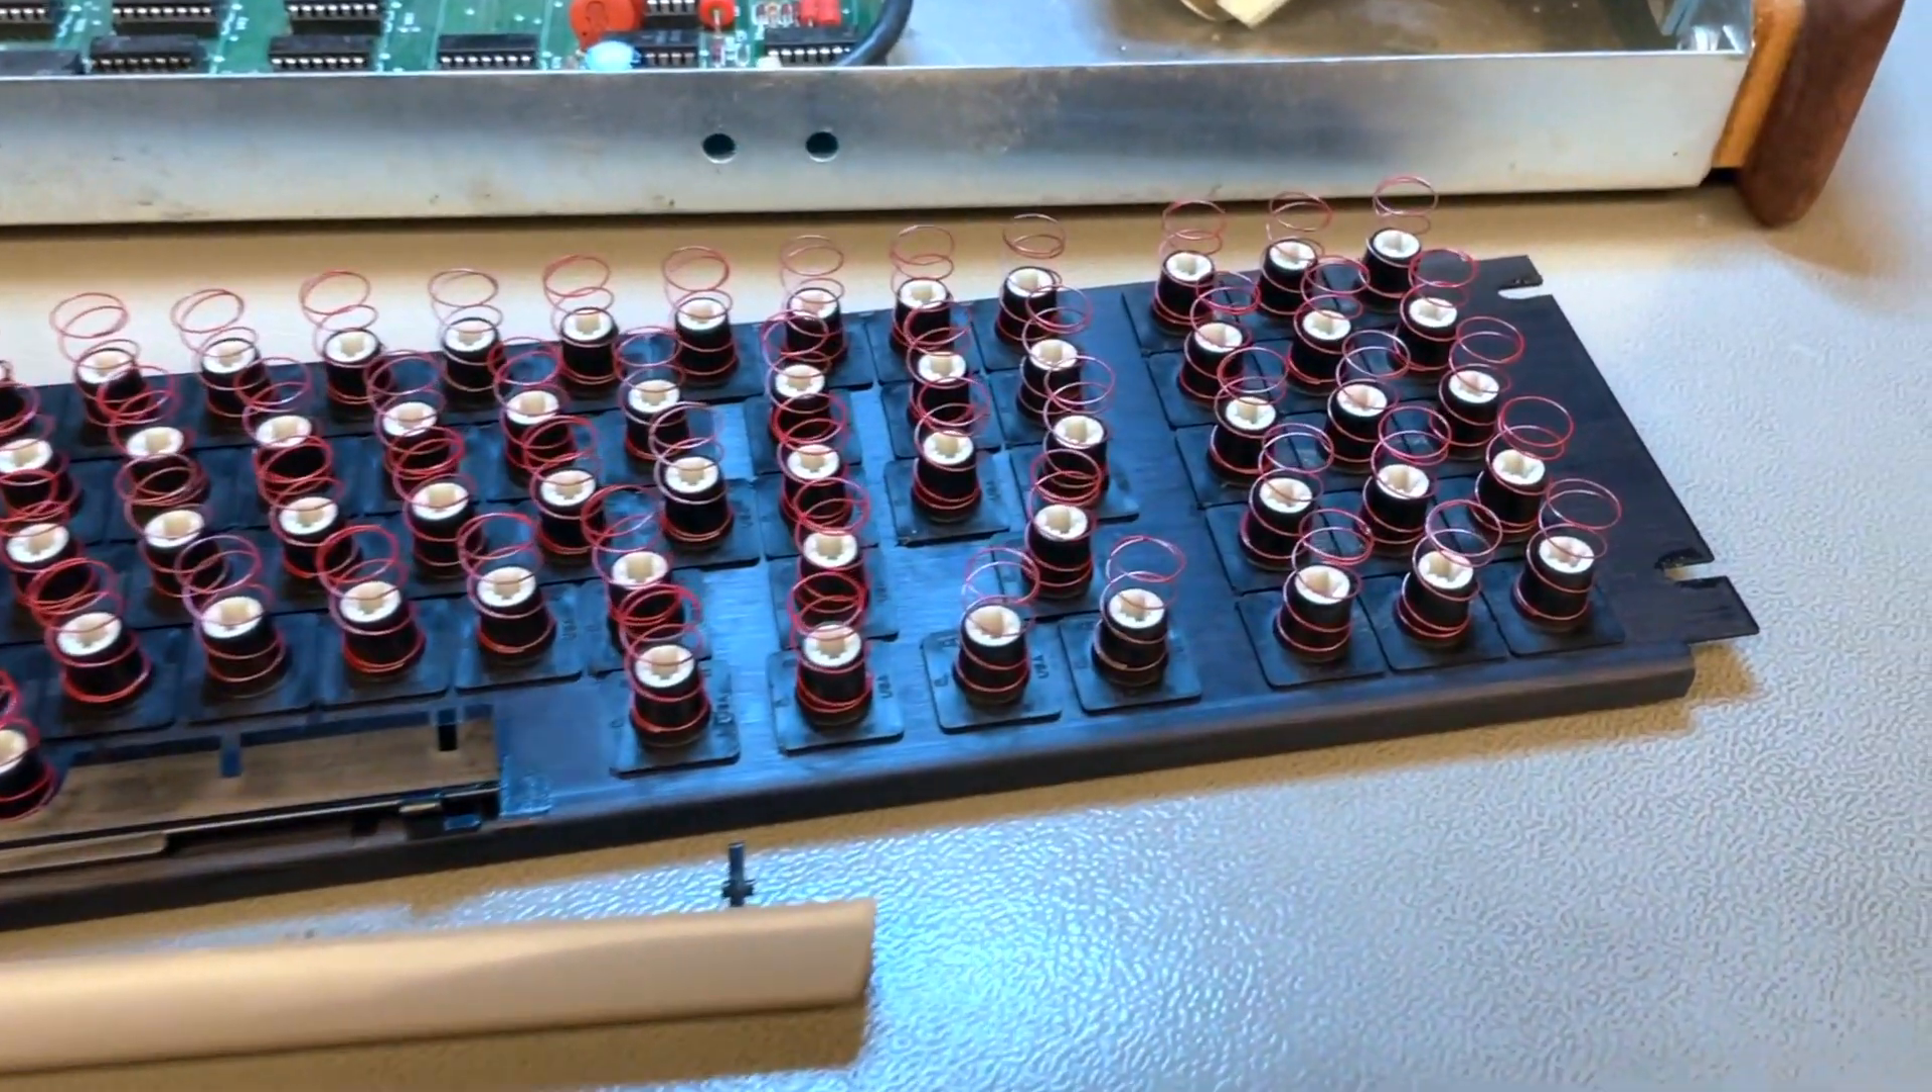So, you get a clean base plate, and the springs are already all back.